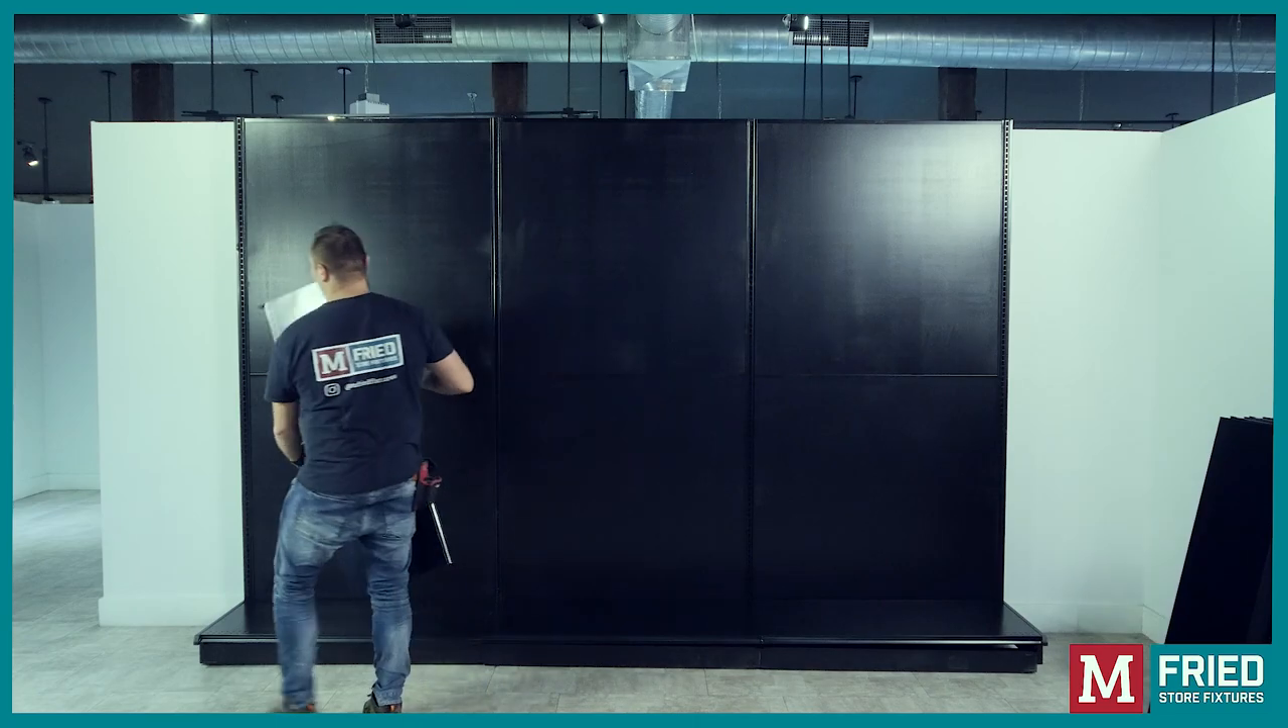The units are now ready to be completed by installing the rest of the shelves.